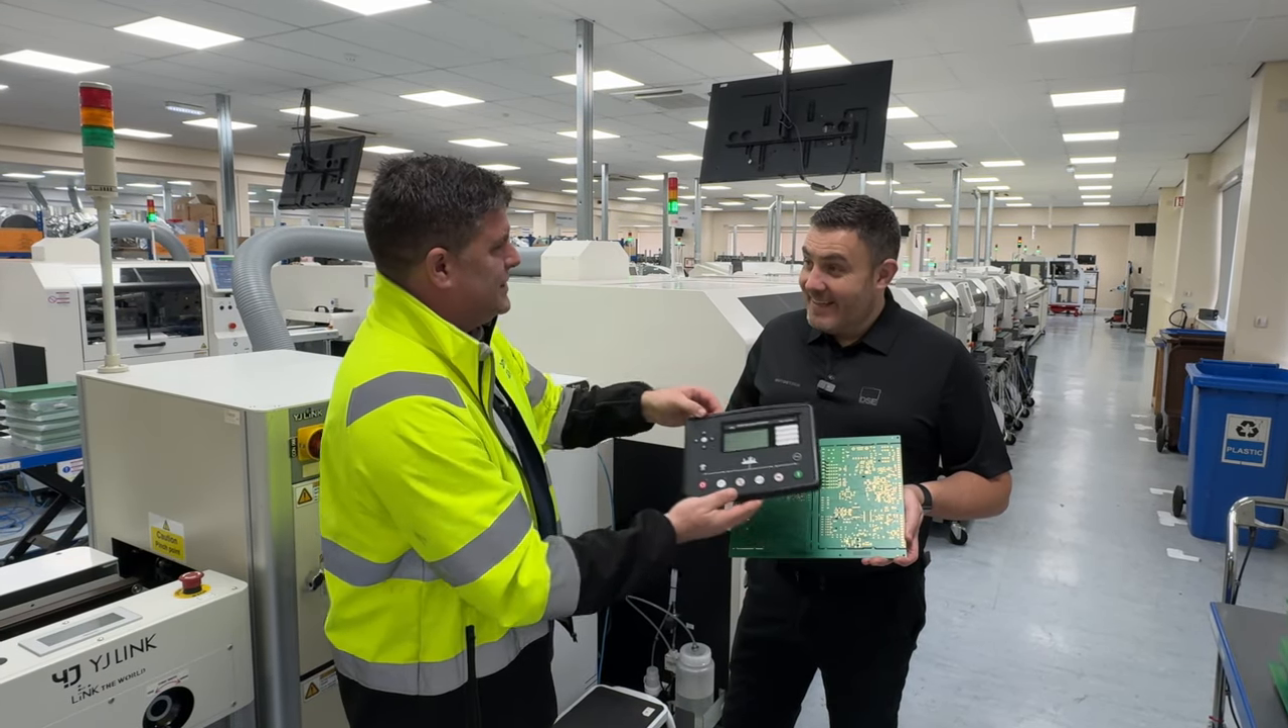Remember, folks, the DSE 7320. Adam, it all starts with this board. It does. But Adam, it looks a bit too big to fit inside this one.